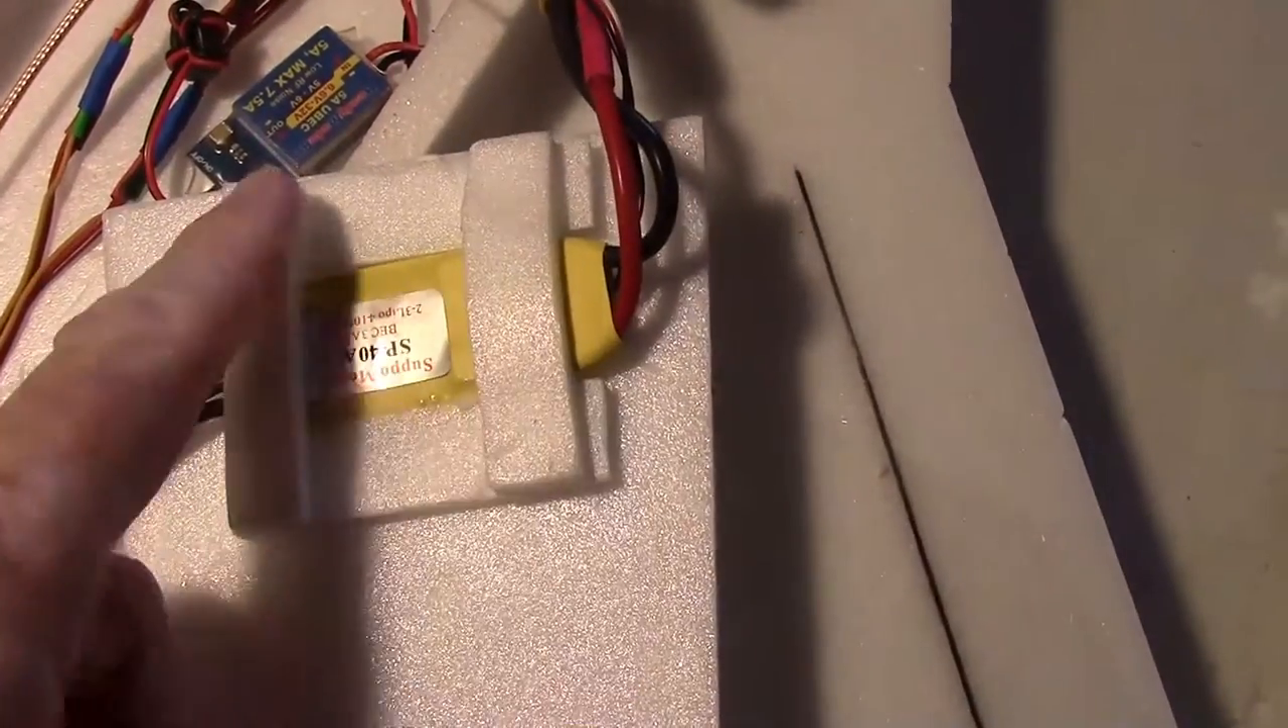I've got the Depron strips glued down over the ESC right there.